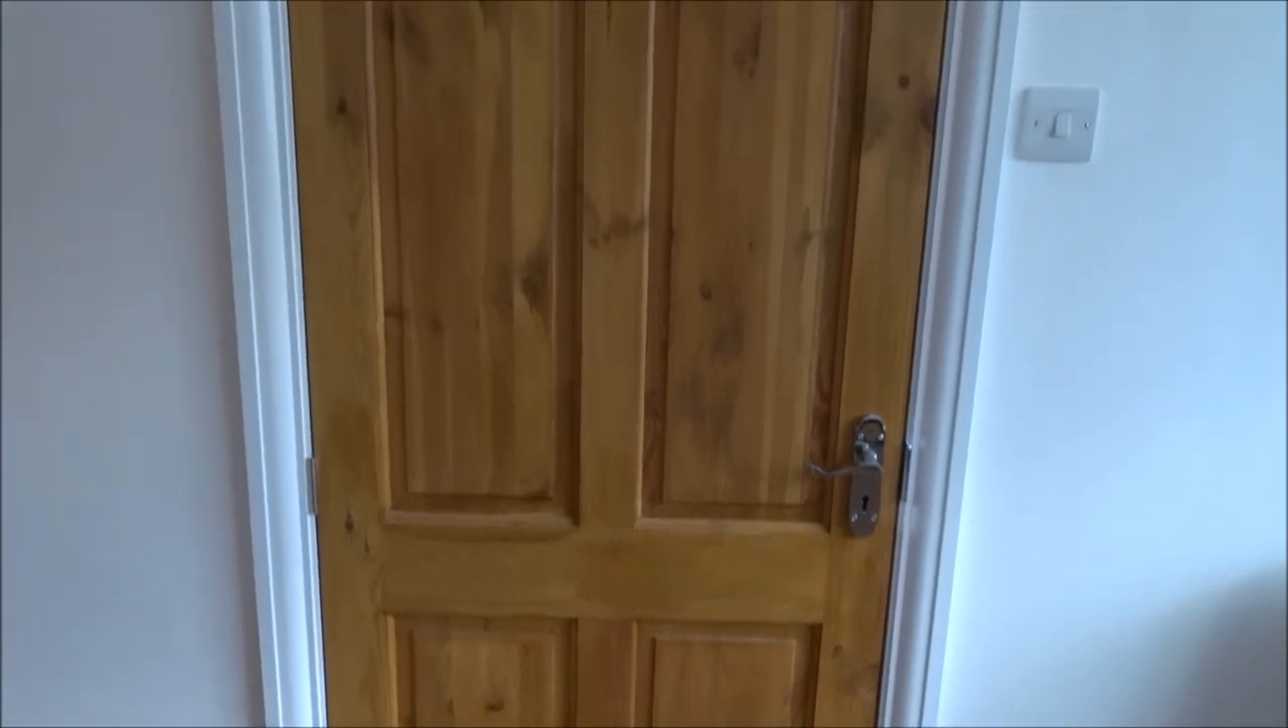Okay, here we have the door fitted back into place.